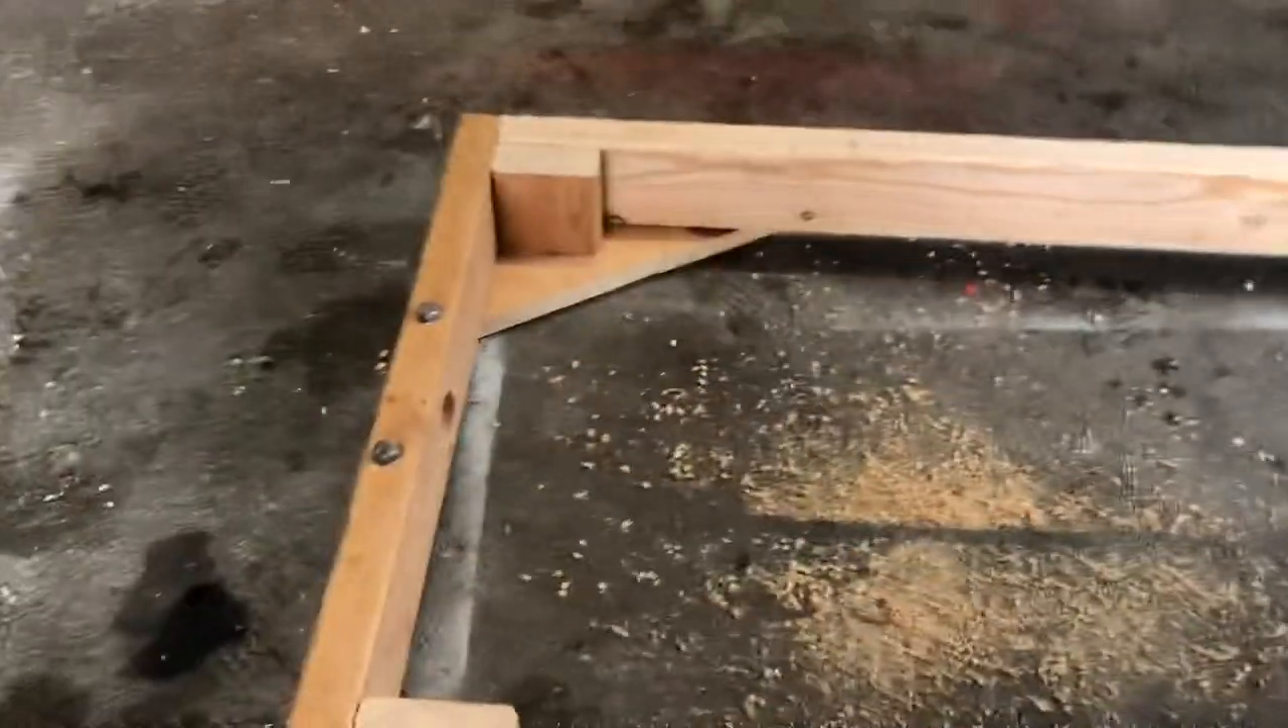We have our triangles in the back to help strengthen up the joints and we have the blocks that we did in the earlier step.